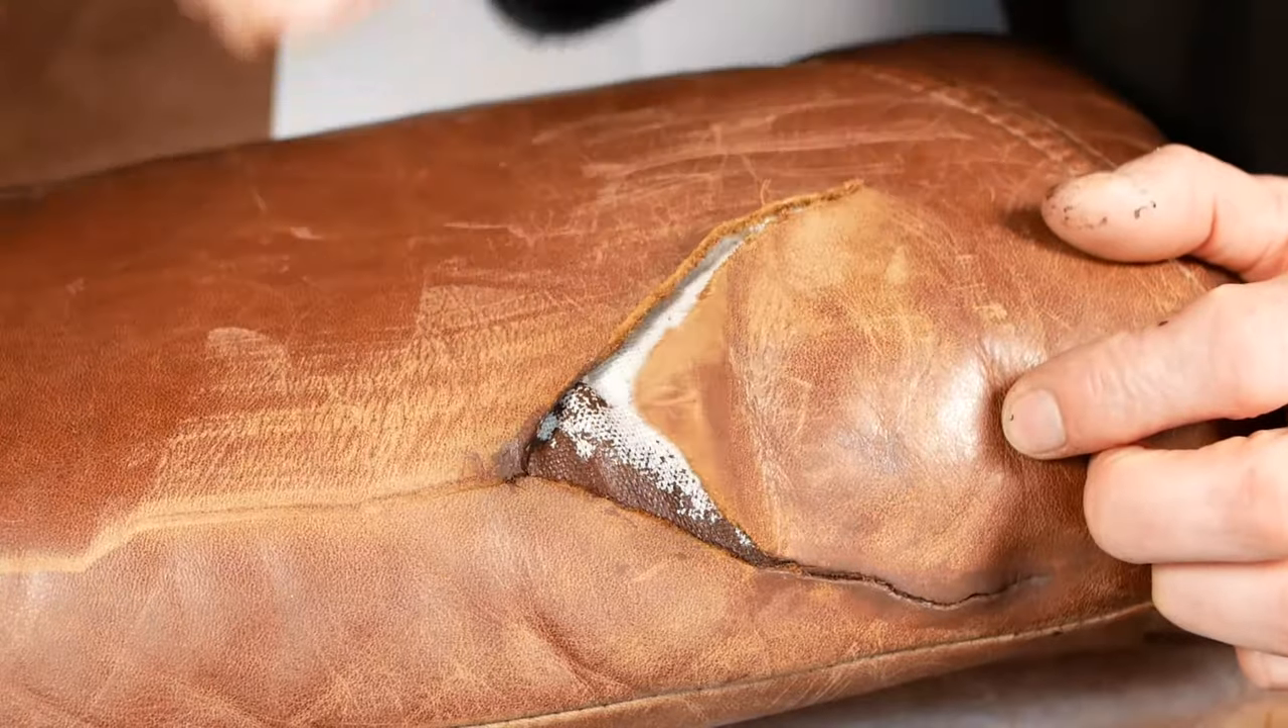OK, I've now got the lower section stuck down, but I haven't stuck the flappy bit down.